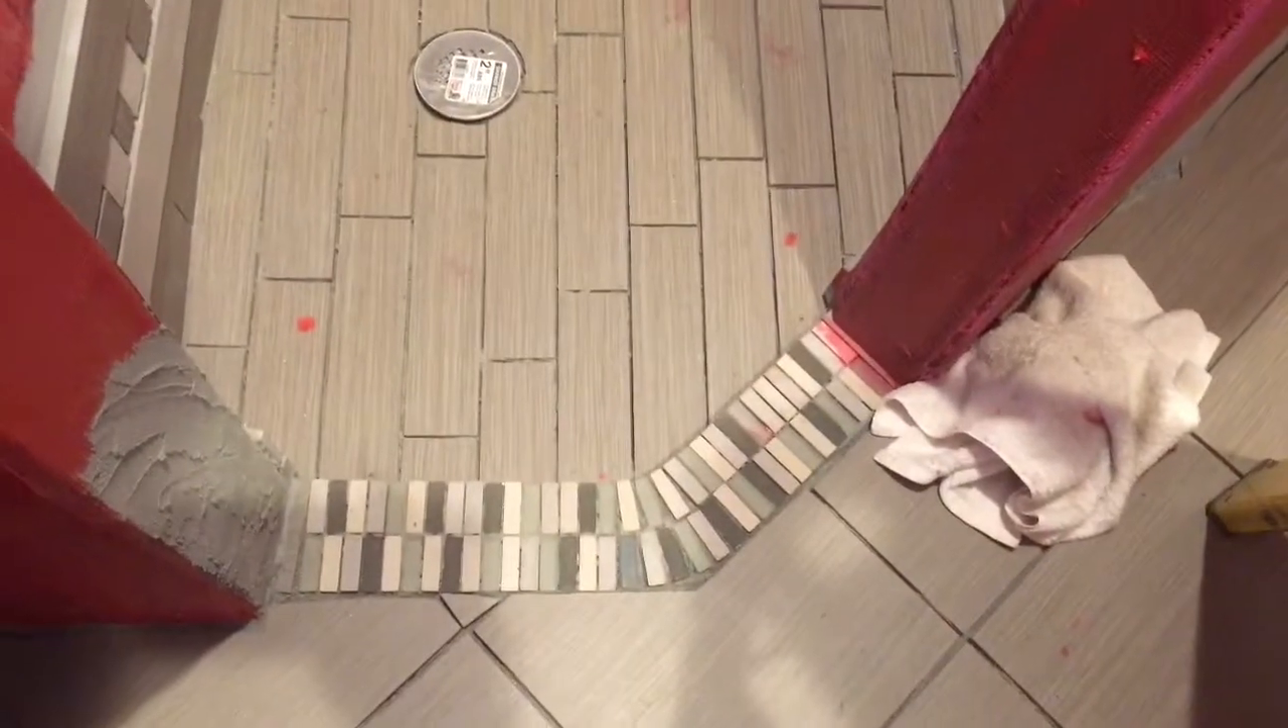The pattern of tile work that I'm setting in still got a ways to go.